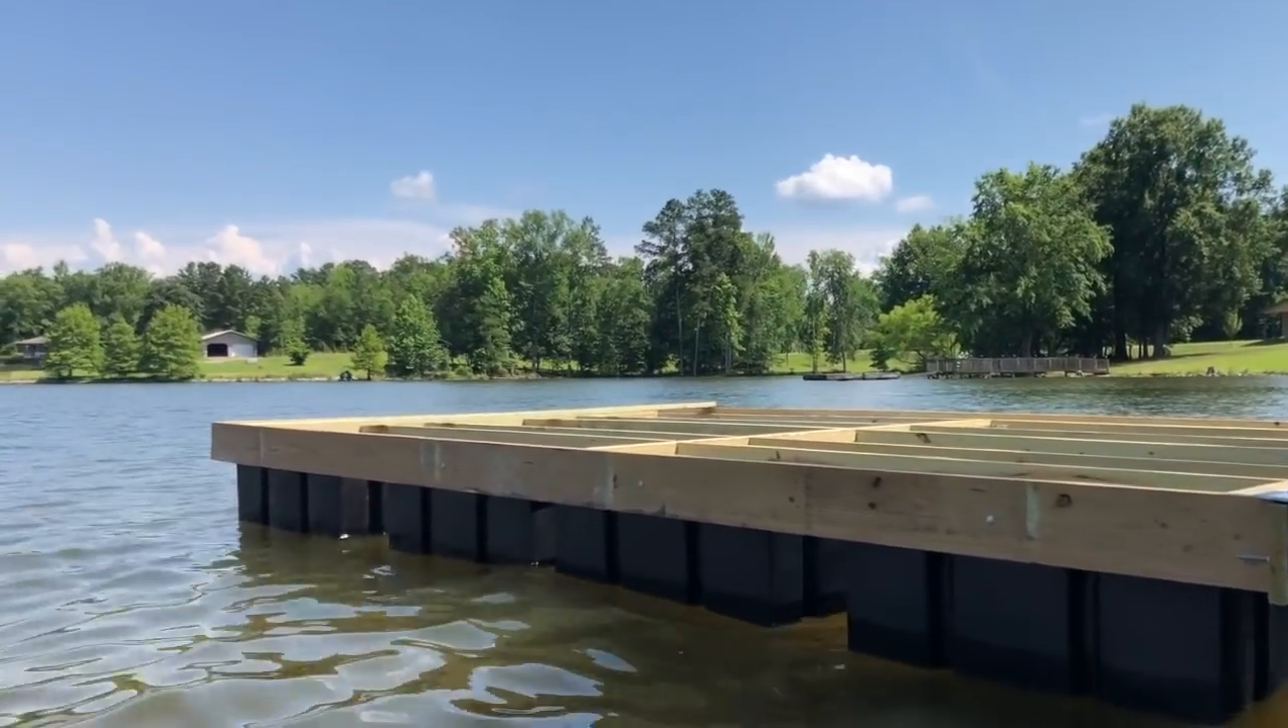I've got the floating section here which isn't done yet.